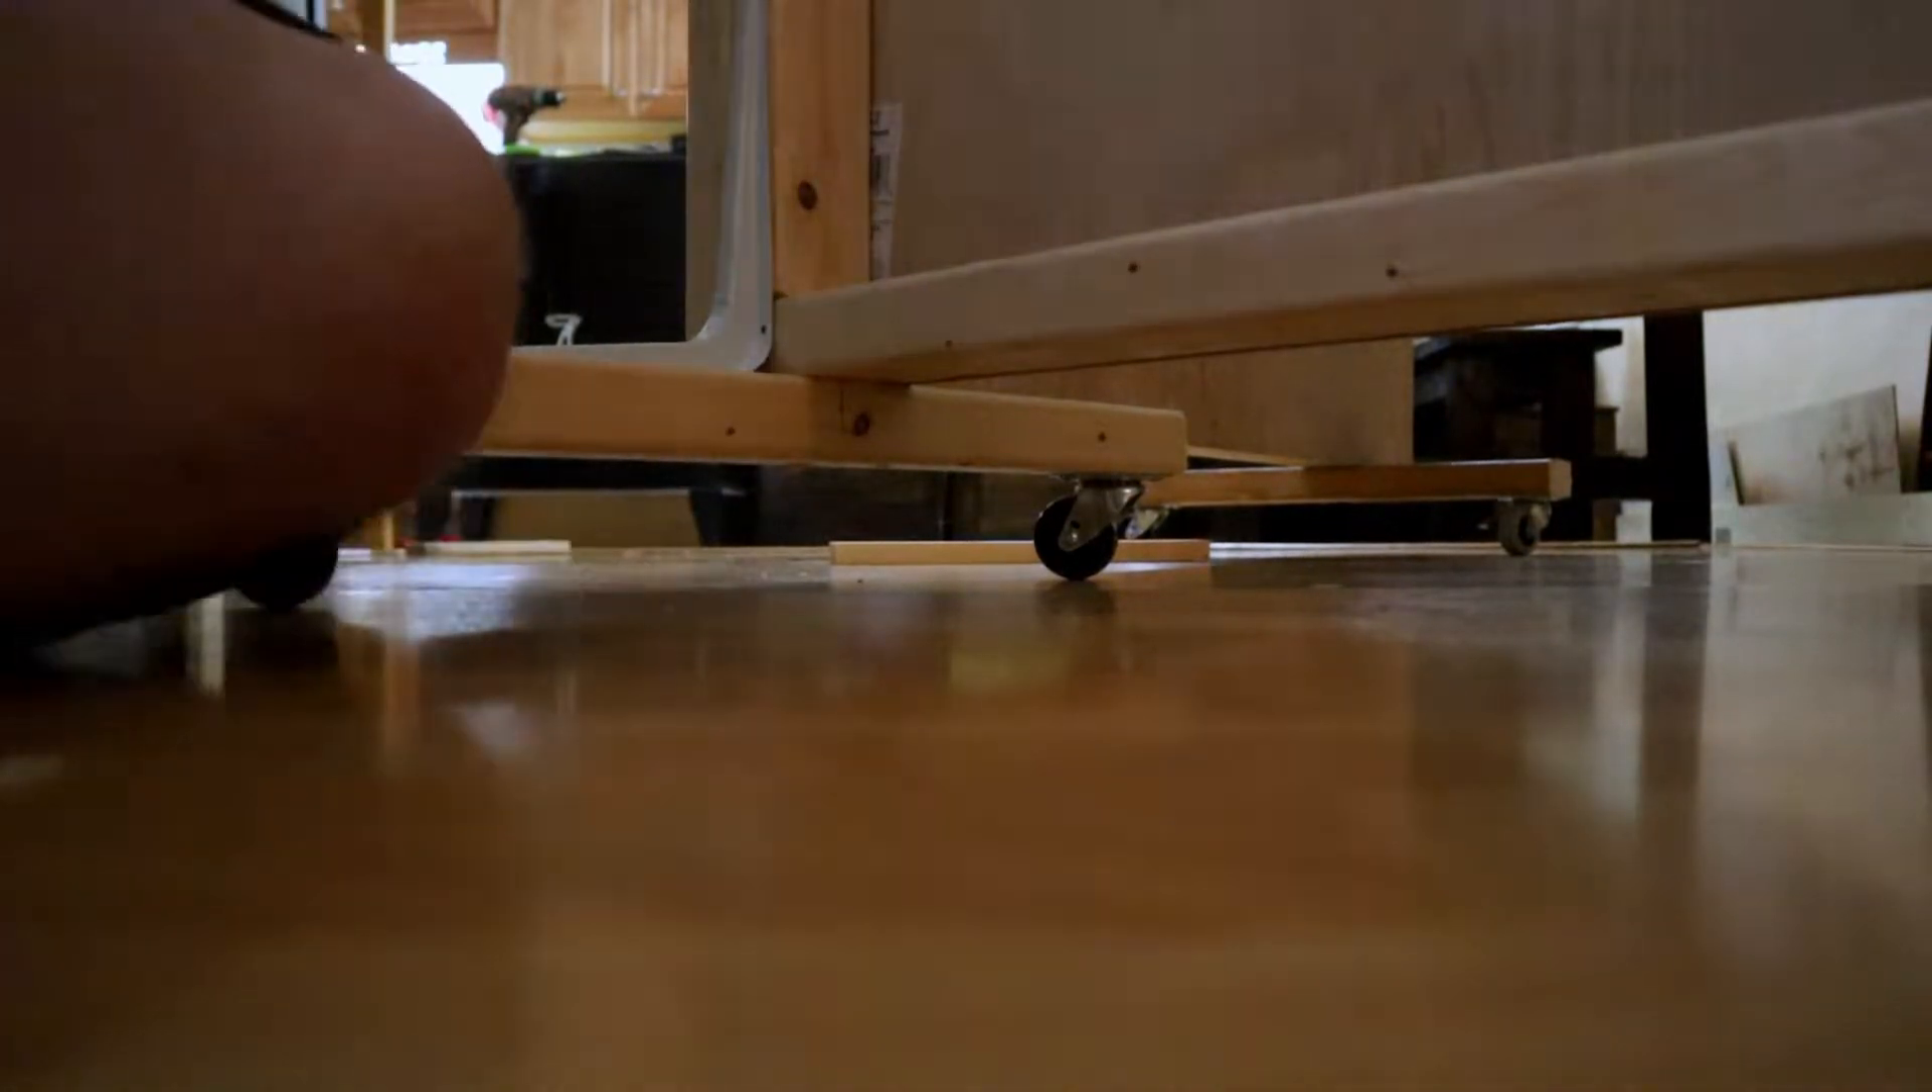Here I have got the casters on the legs and I'm actually using really basic like closet shelf brackets to give some strength on the back side of this.